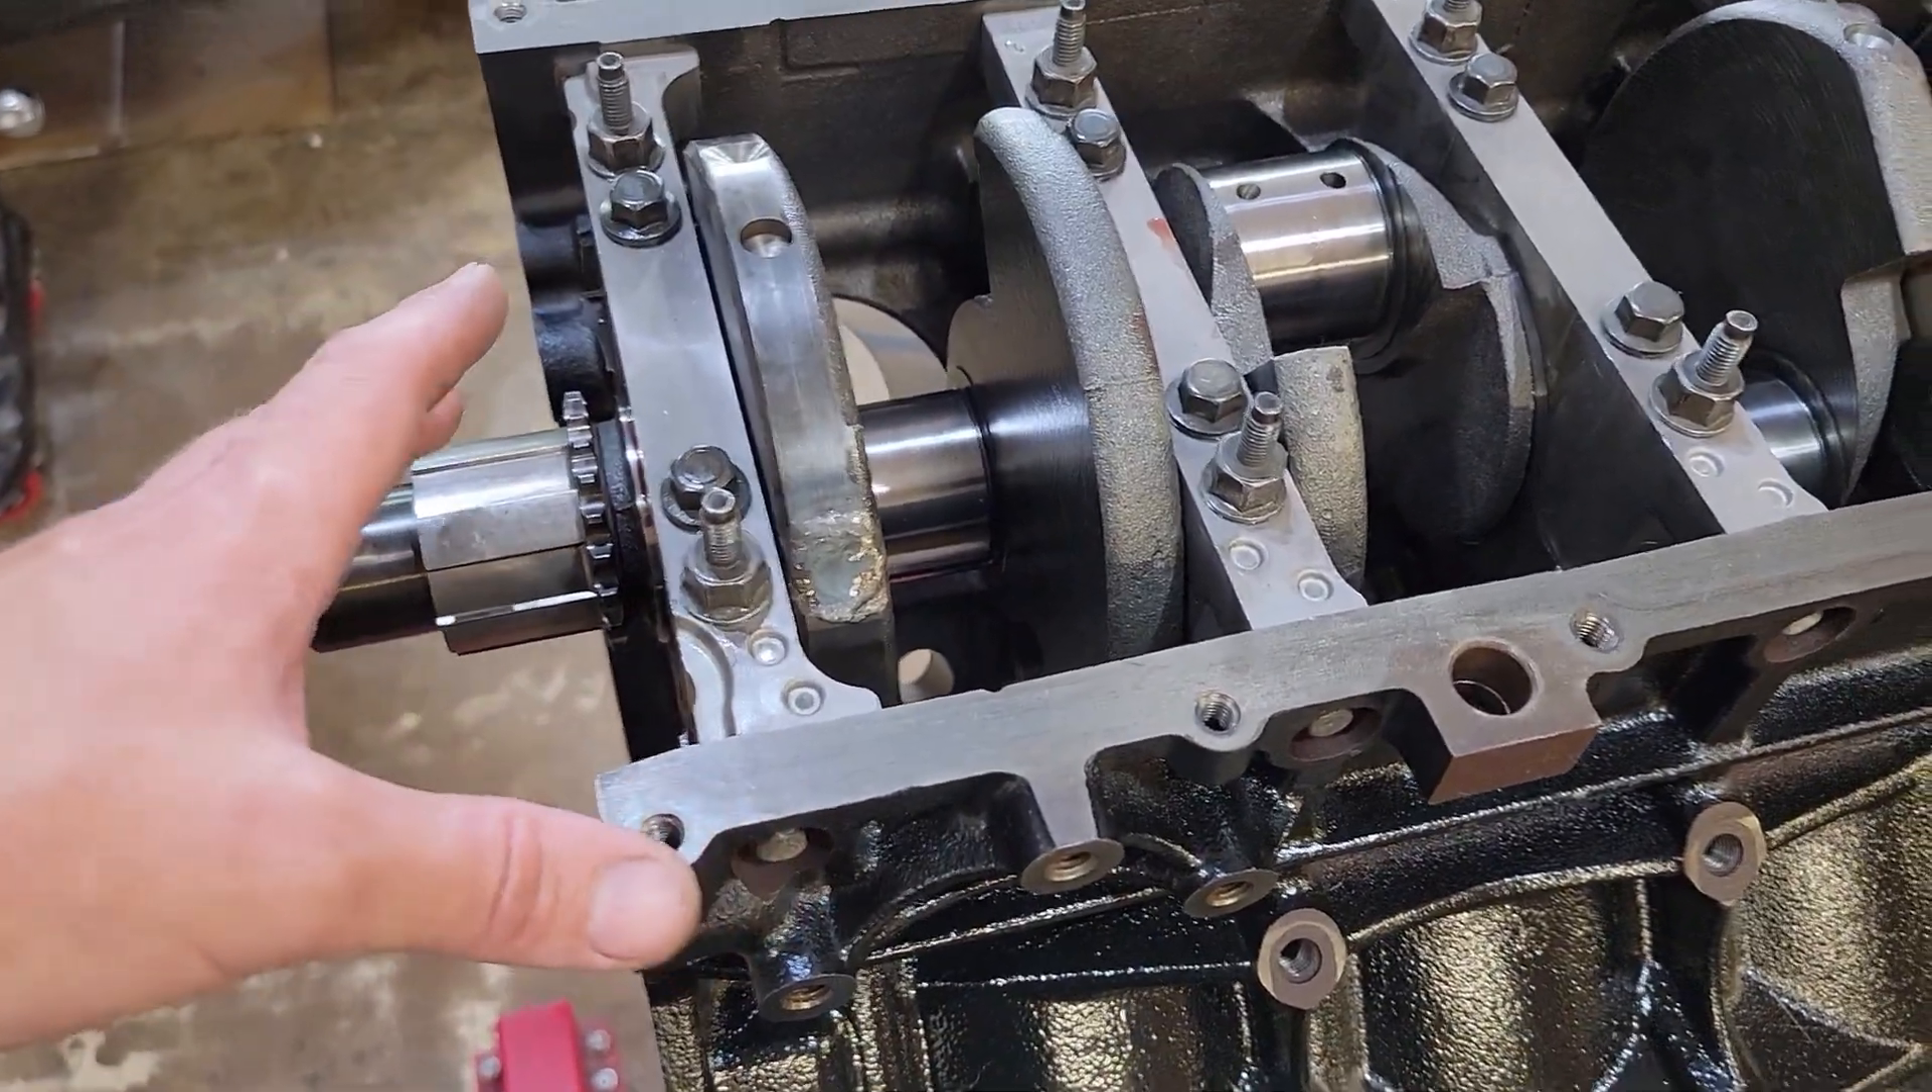So as you can see I've already got the crank in.